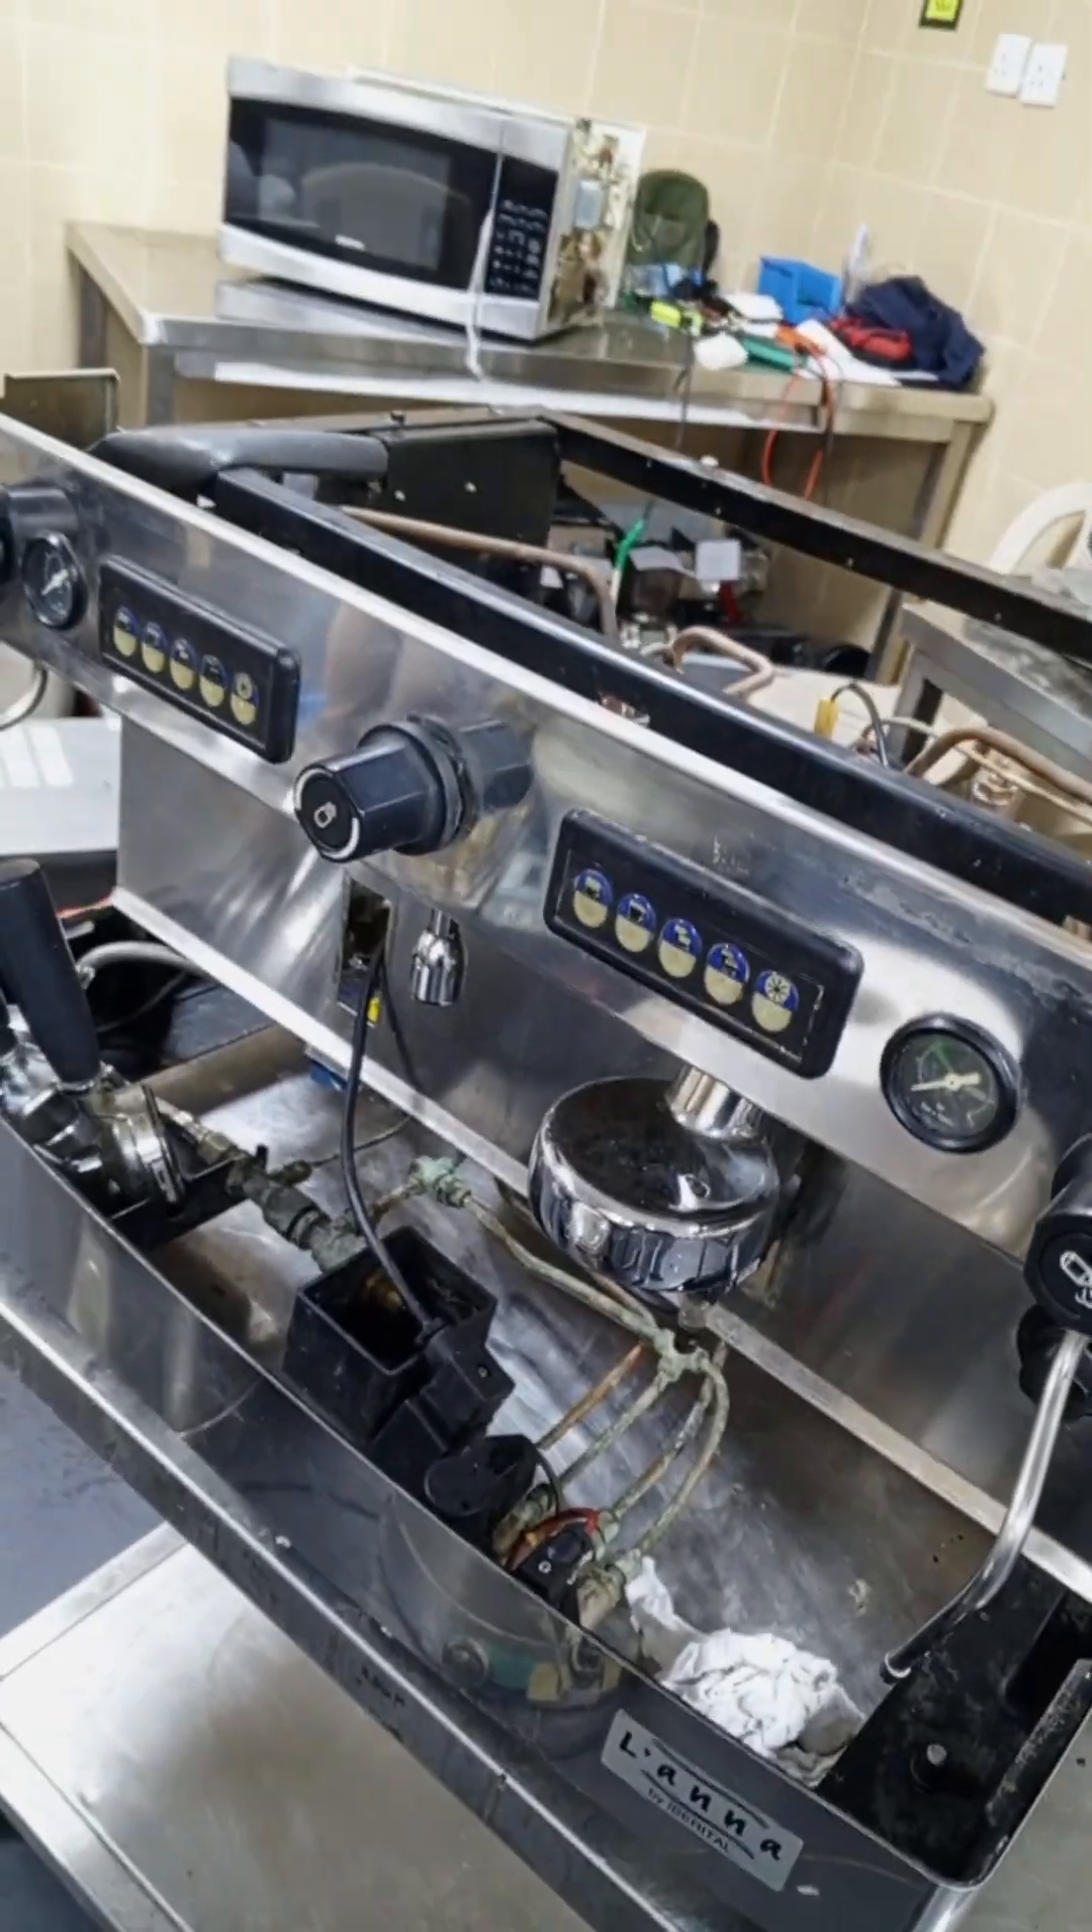So nakabit na natin yung dalawa nyong touch display.